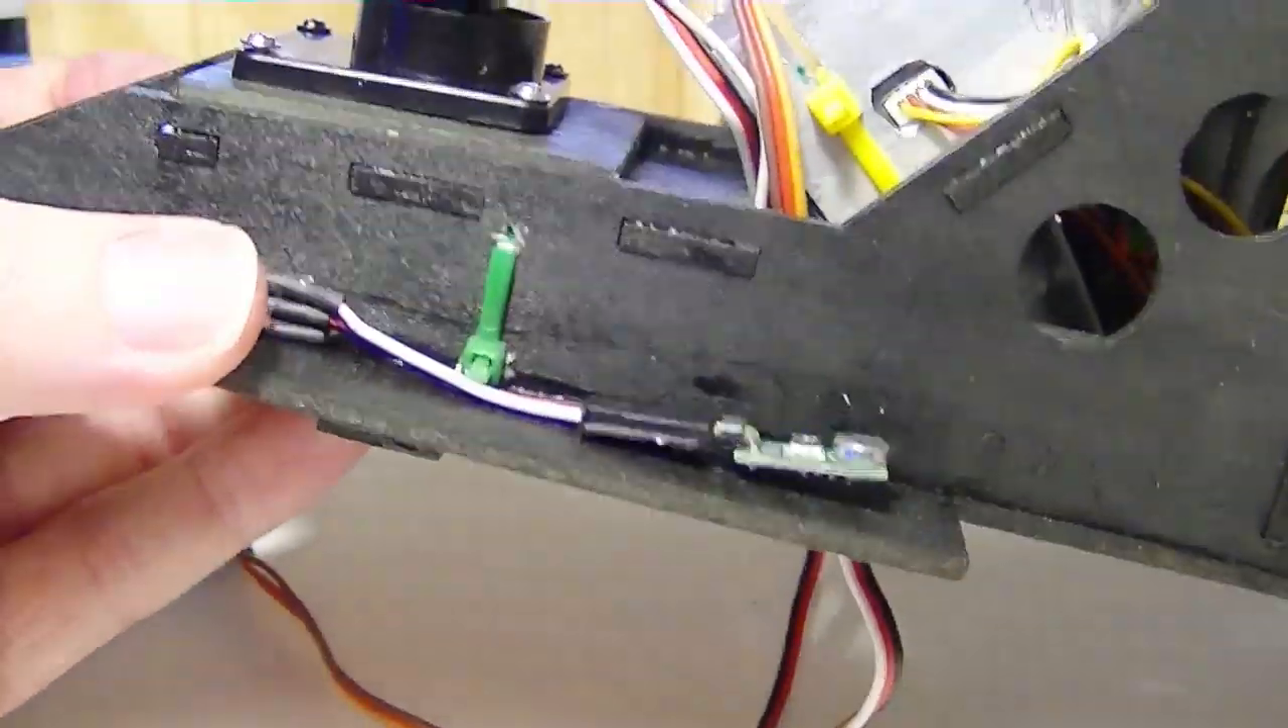Not everything is velcroed though like I said the wiring harness has a tie wrap right here so that won't come loose.